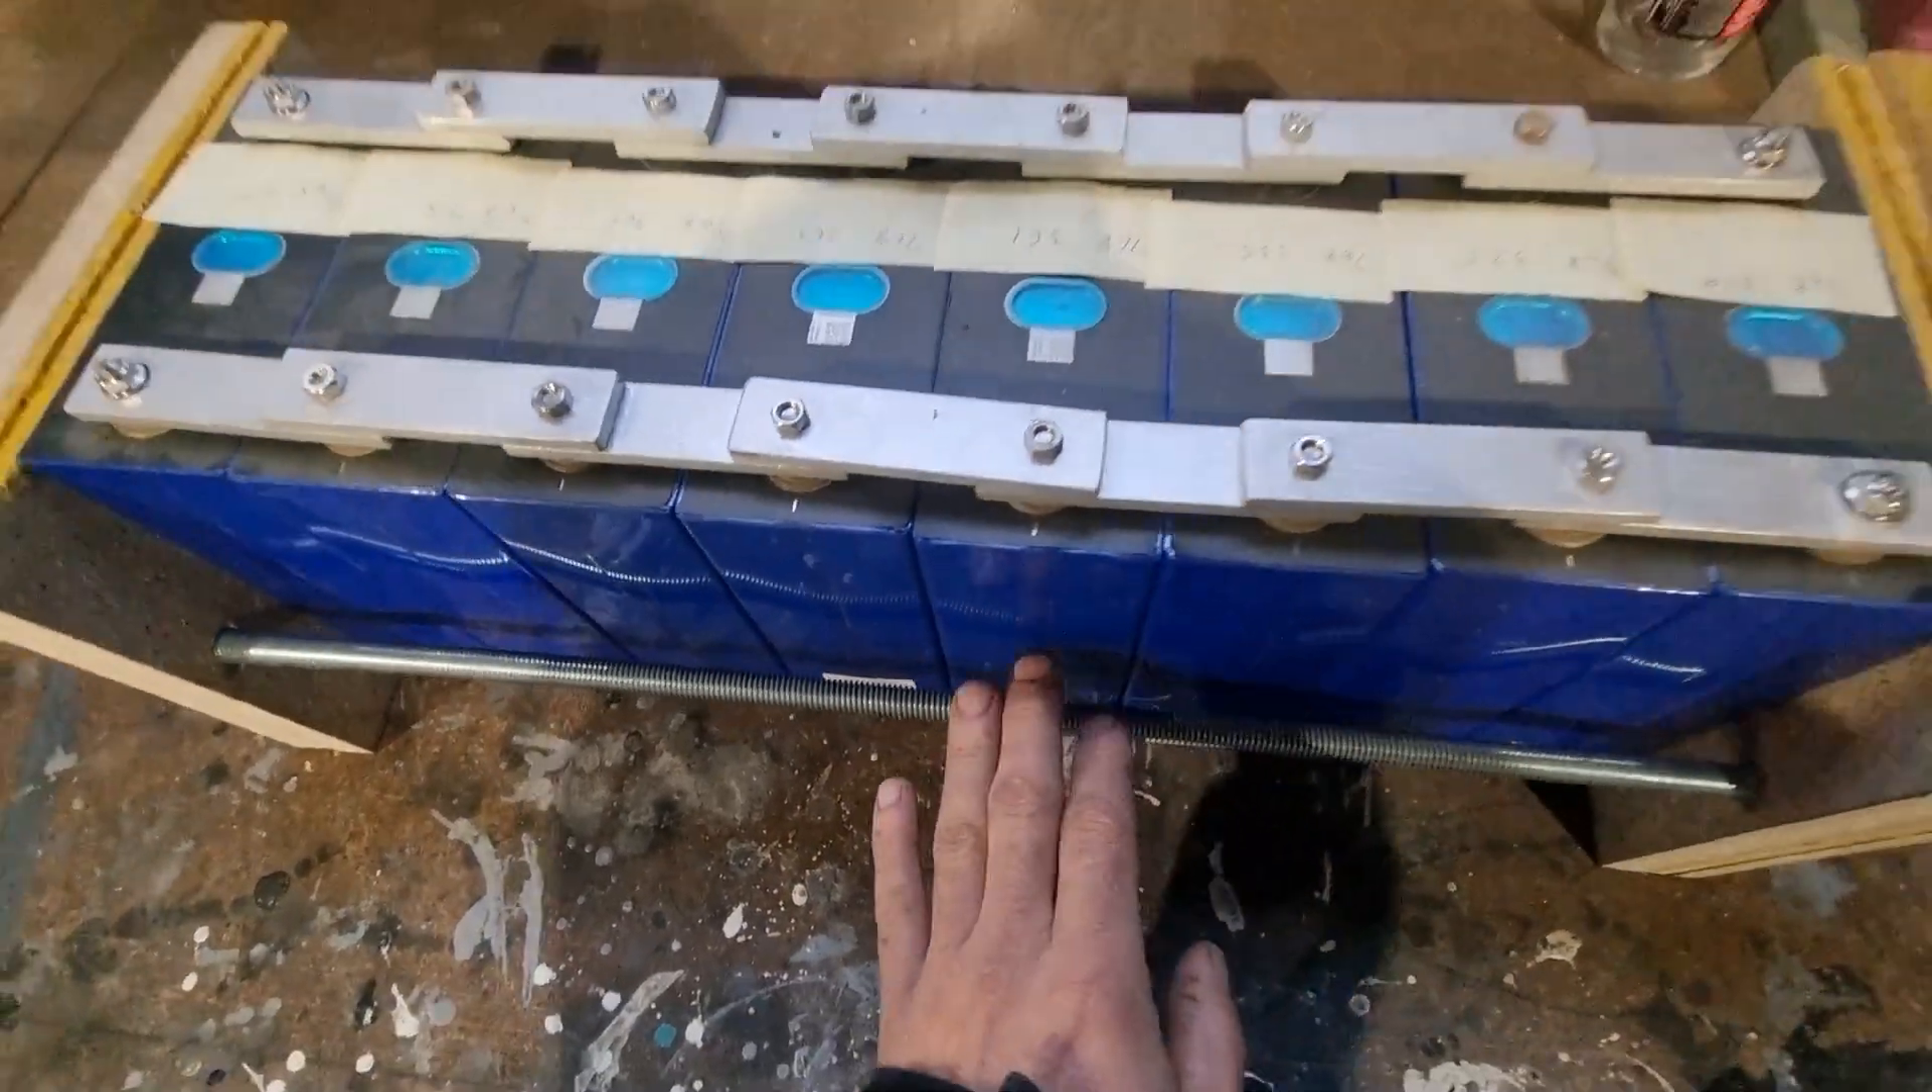But the cells have compressed back into a reasonable shape. You can see that the gaps in between each cell have basically closed up.